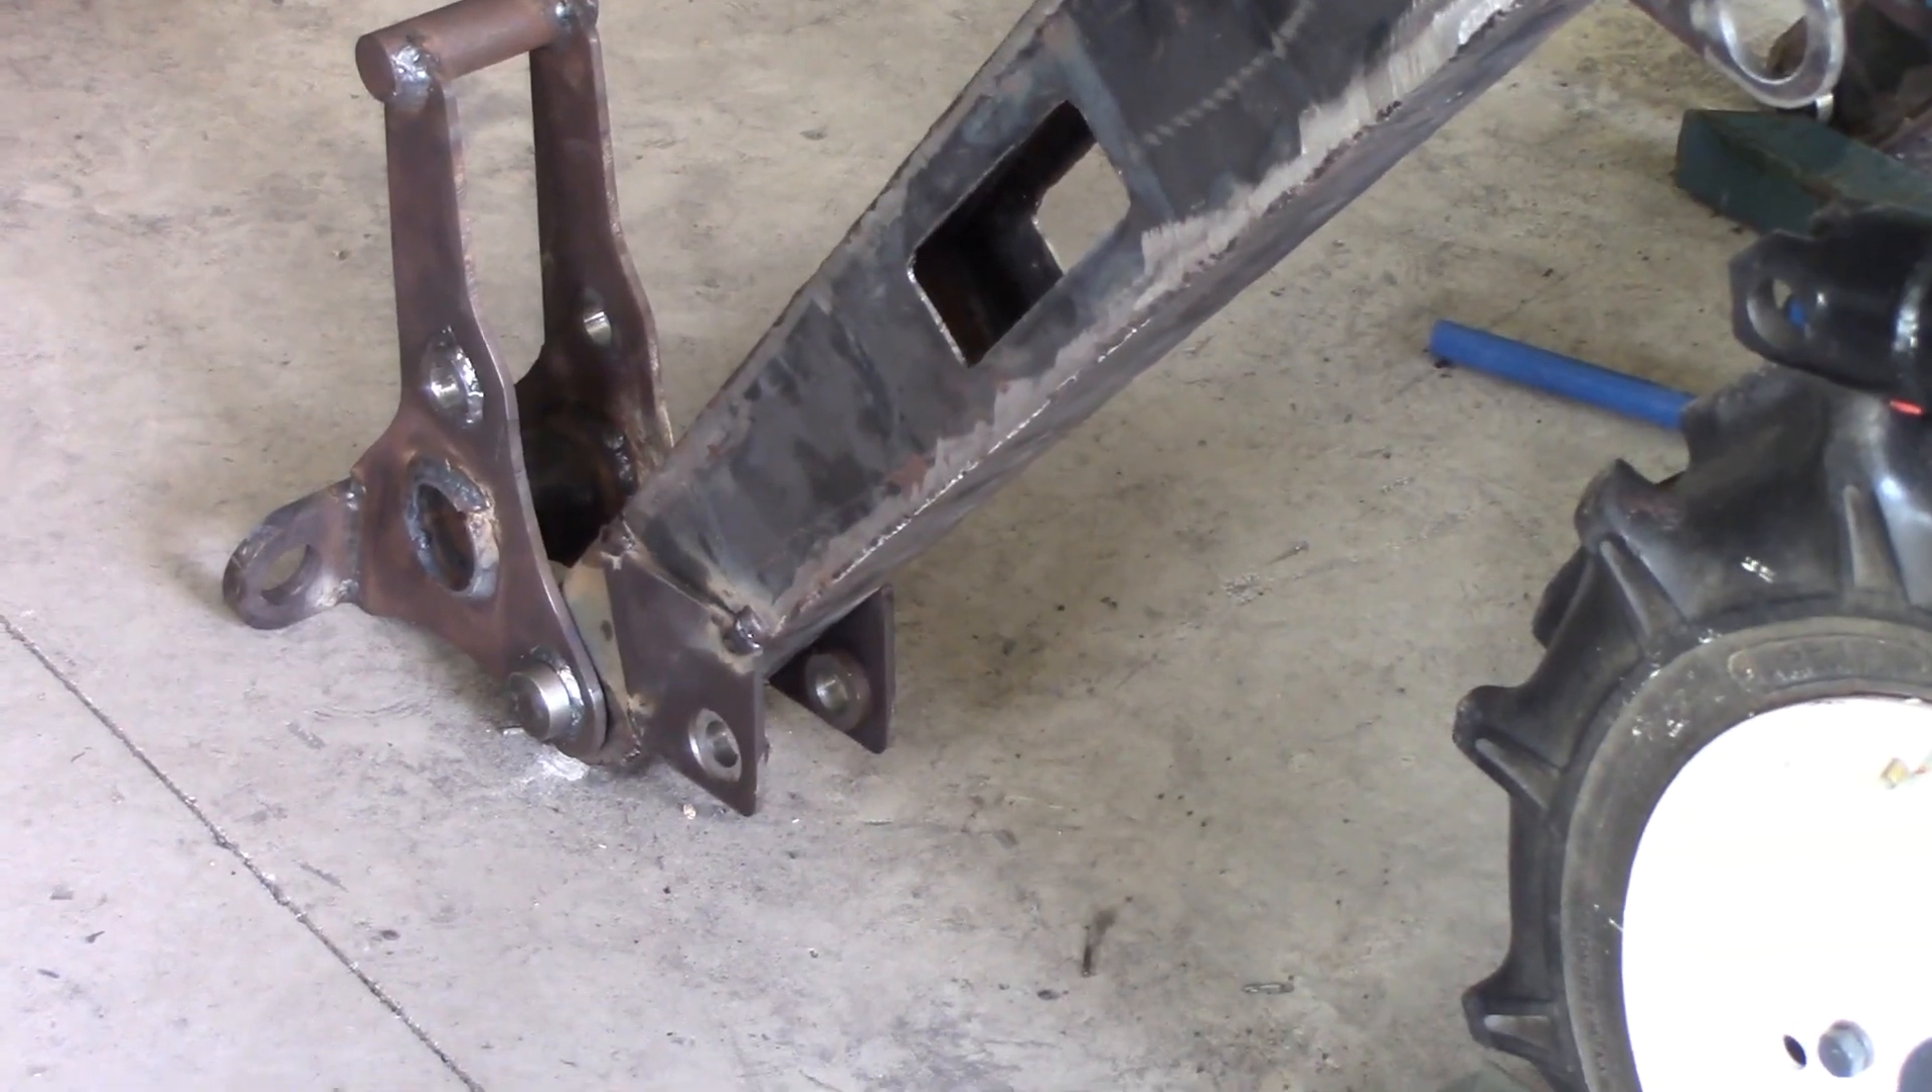I've got the quick attach pinned on already.